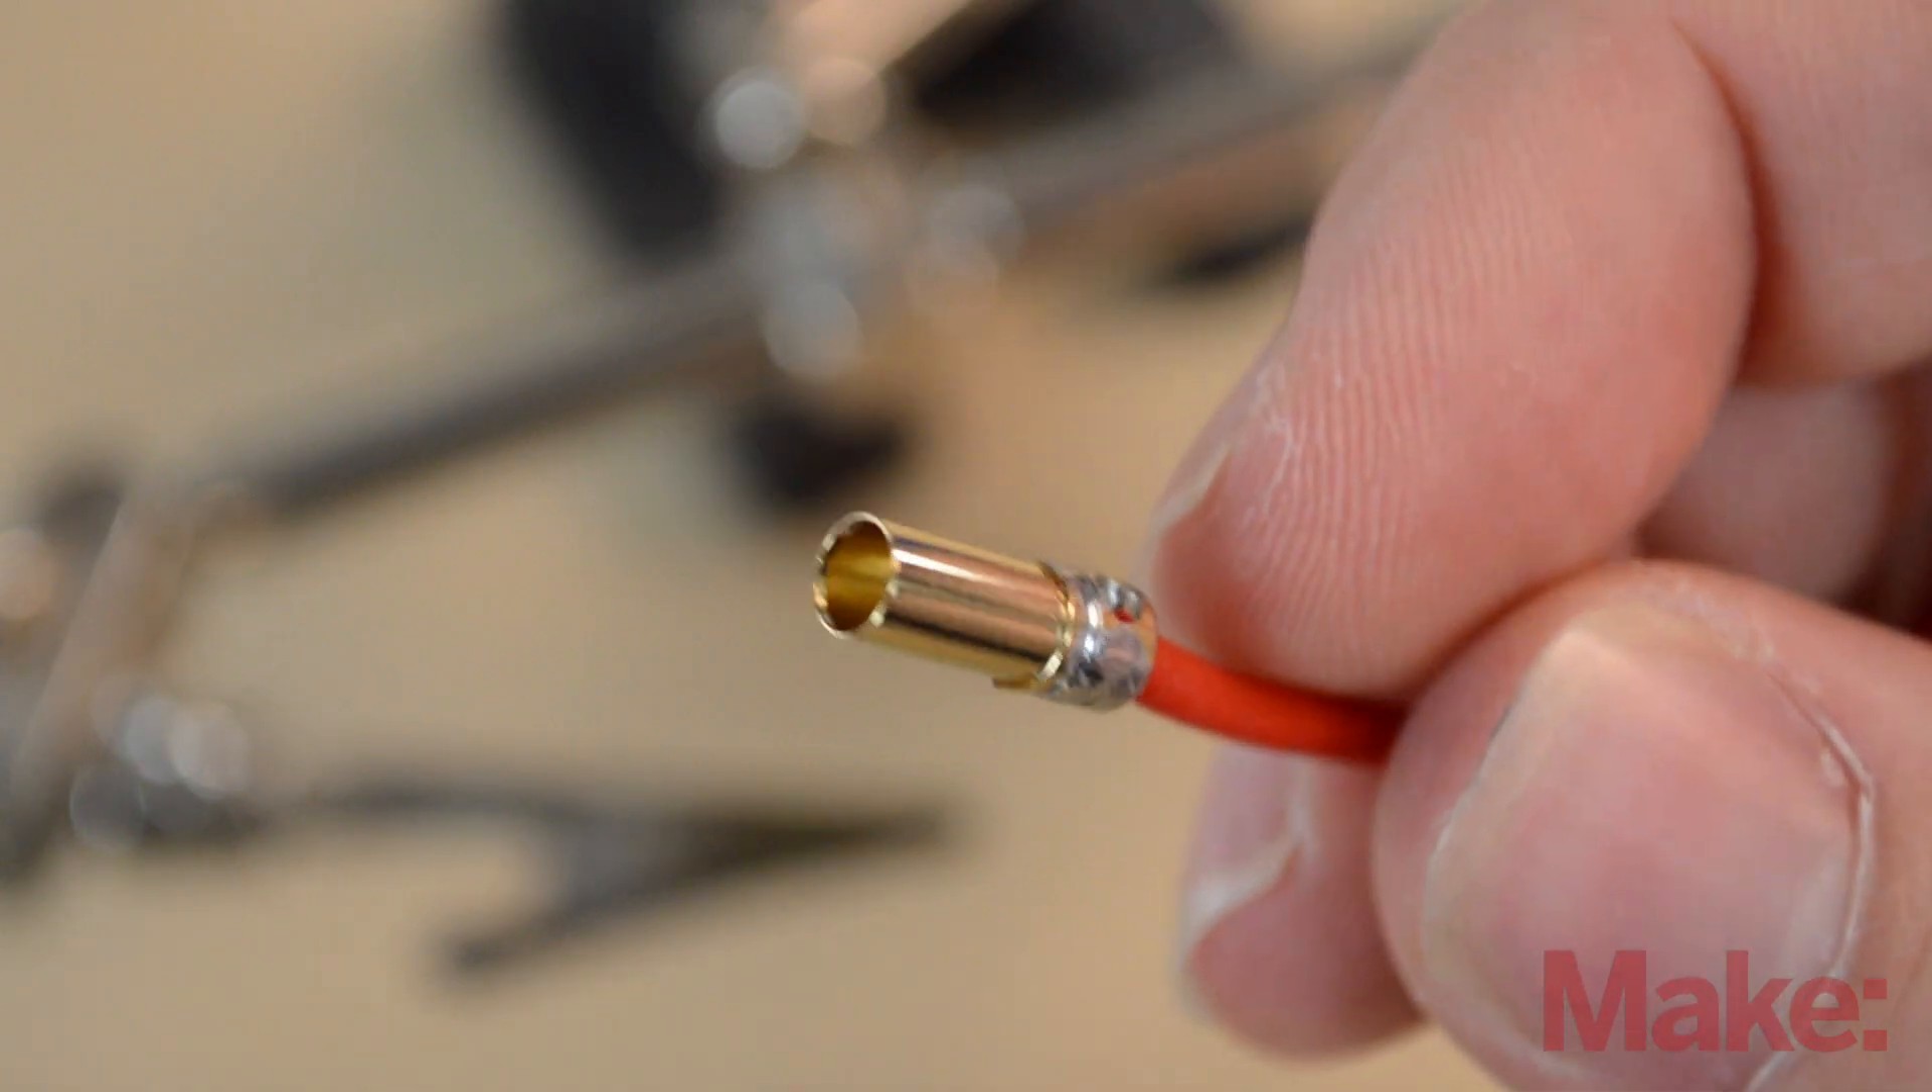And then there we have a soldered on bullet connector.